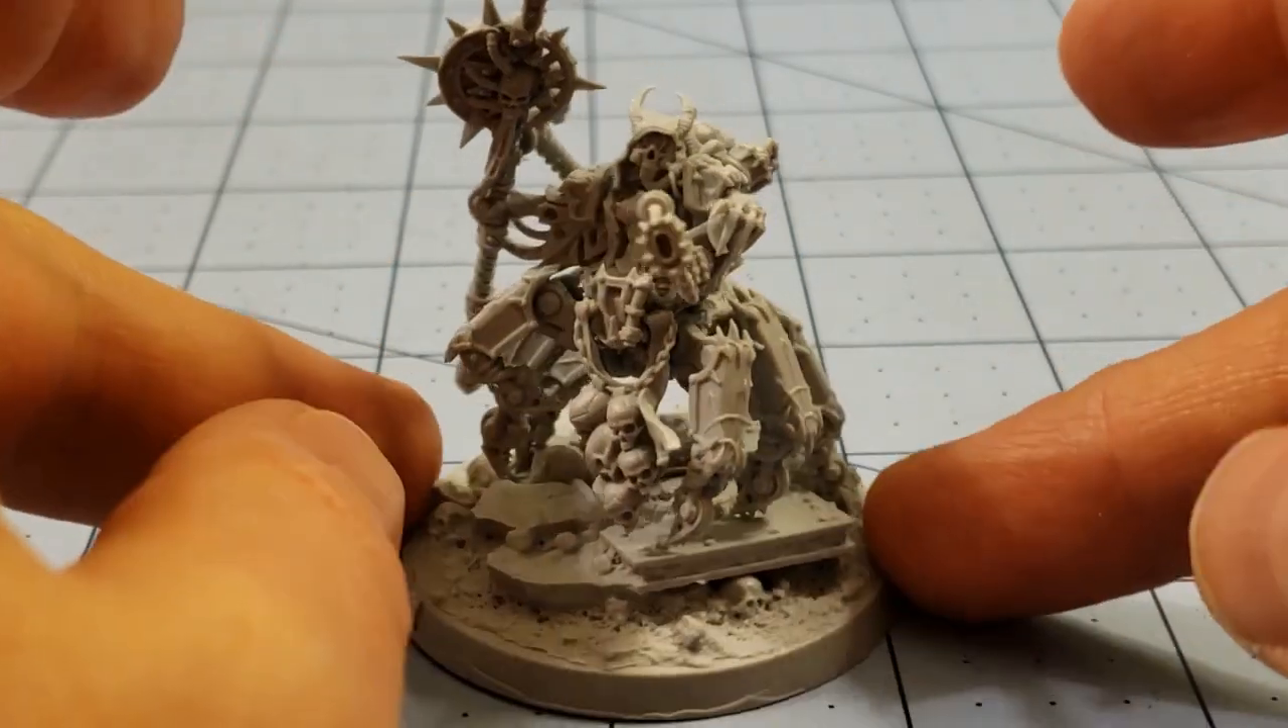After much meticulous care into figuring out which leg goes in which spot, we've got our Dark Priest Mechanic Adept all done.